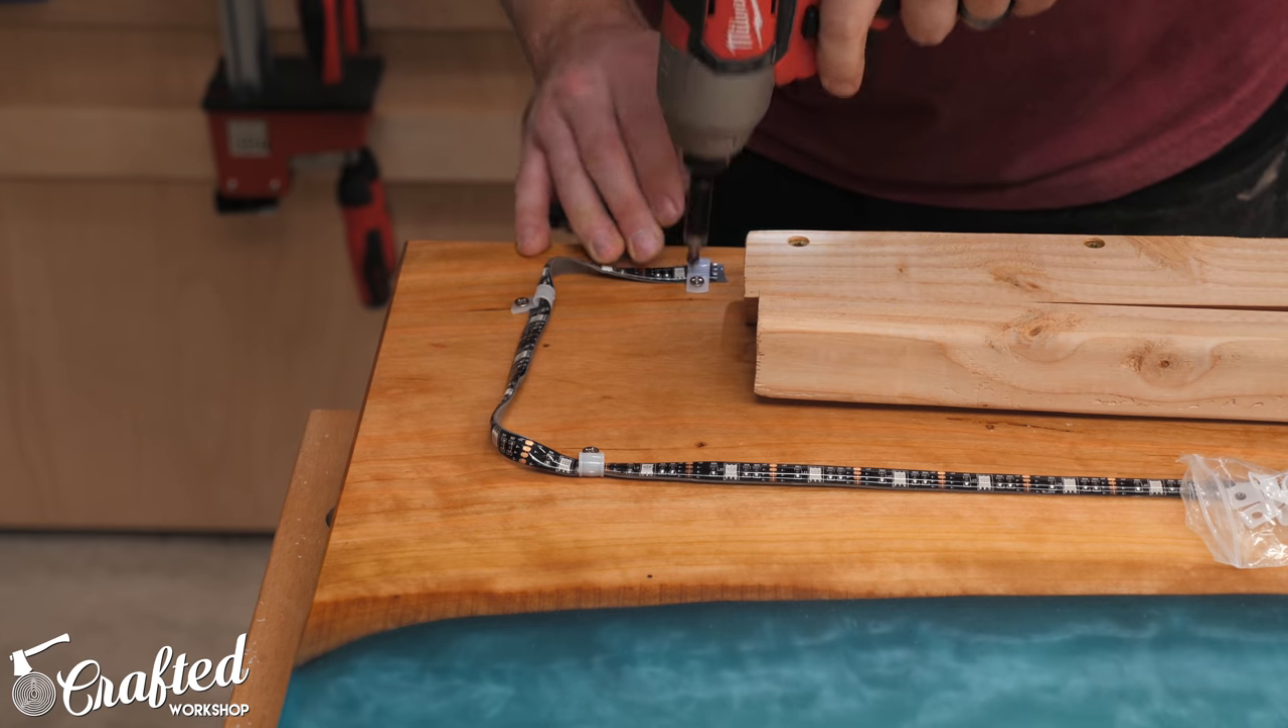I used these little cable clips to permanently fasten the LED strips, and it actually worked out great.